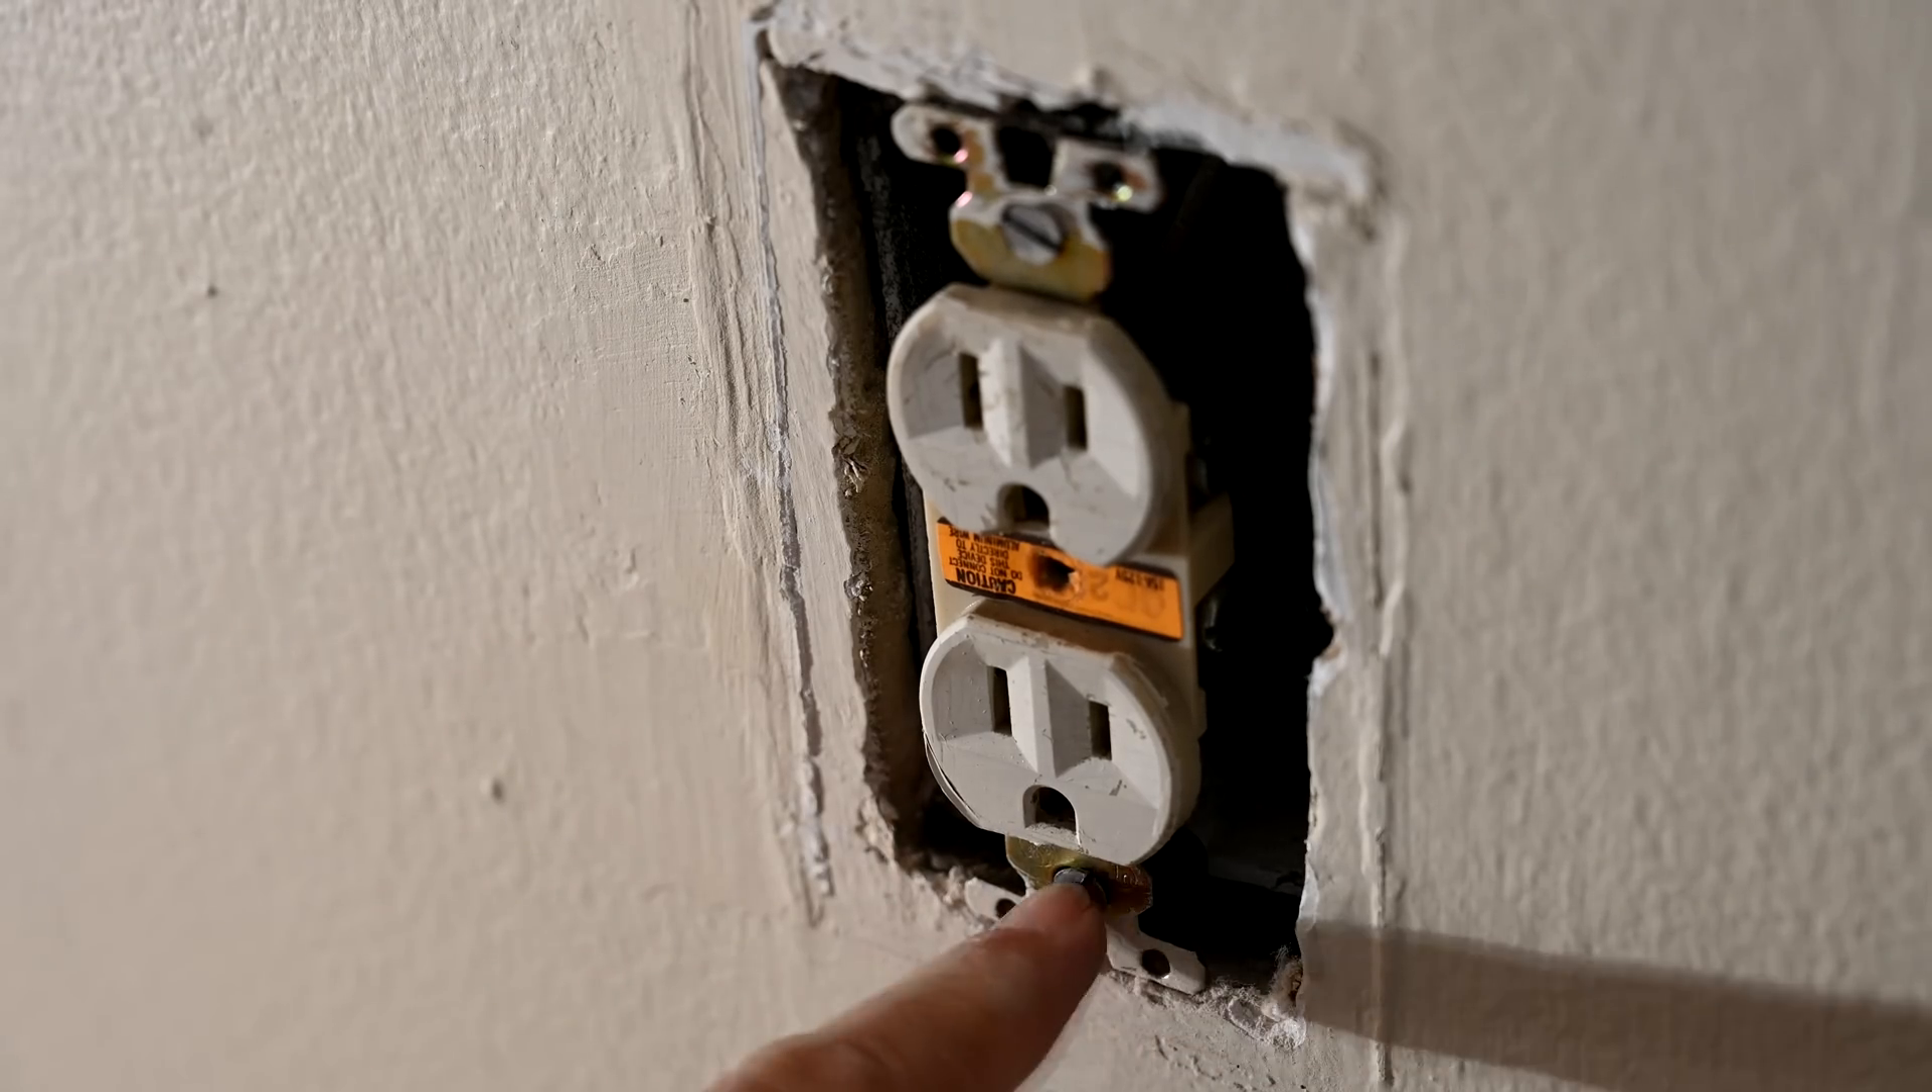So since we have the case where this outlet is, the hole is just way too big vertically, so very little of this is going to grip any of the drywall.